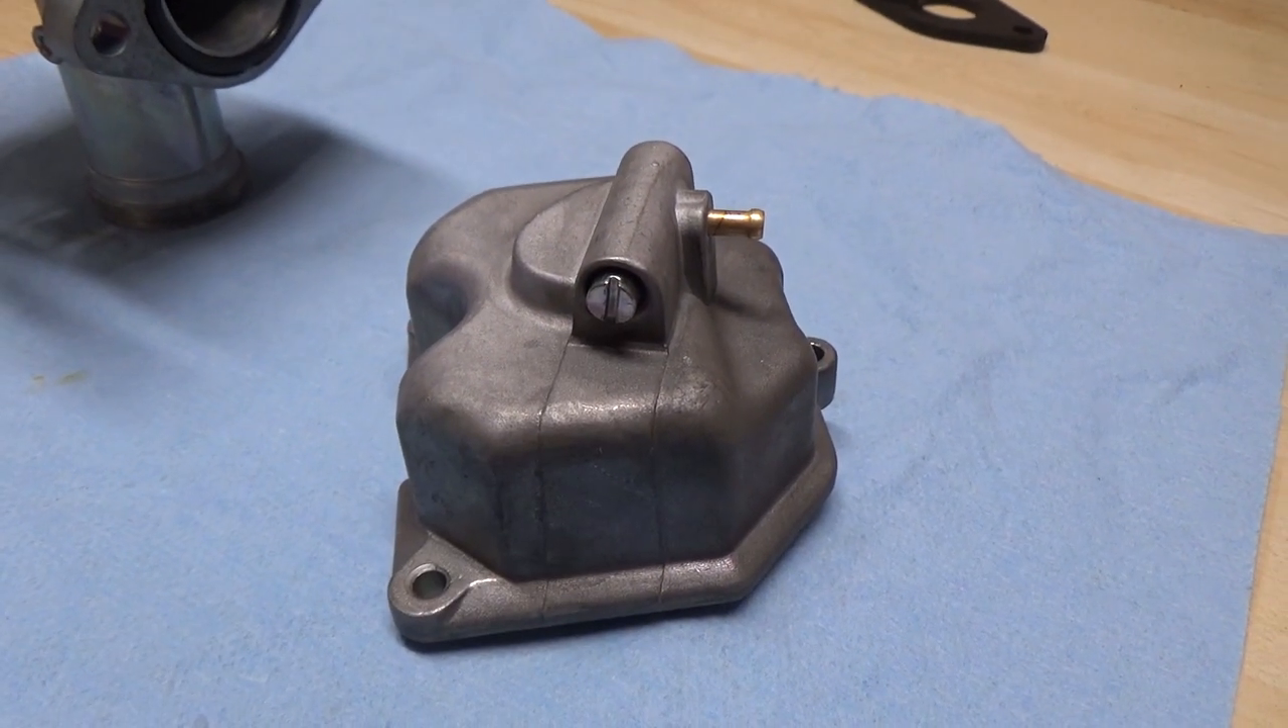I've also gone ahead and reinstalled my little drain screw here.